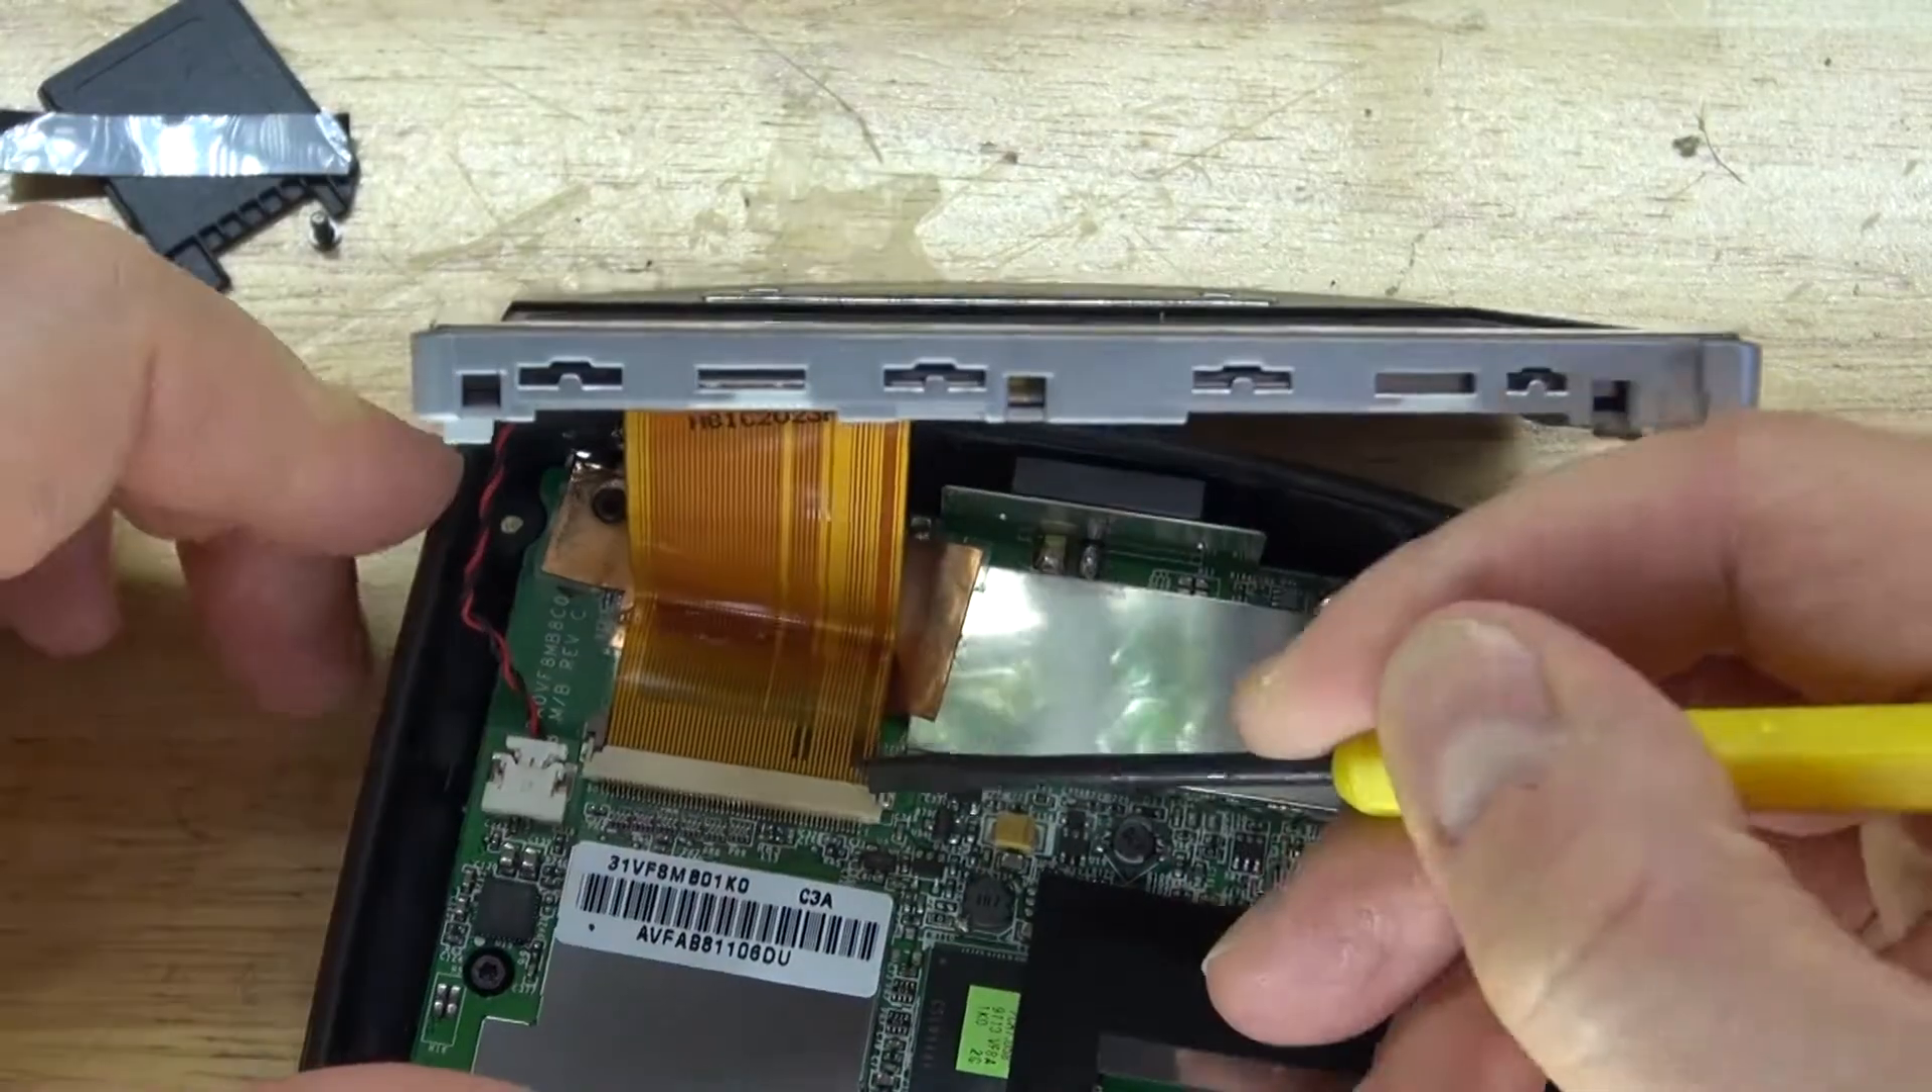And as you can see the ribbon cable is attached right here.